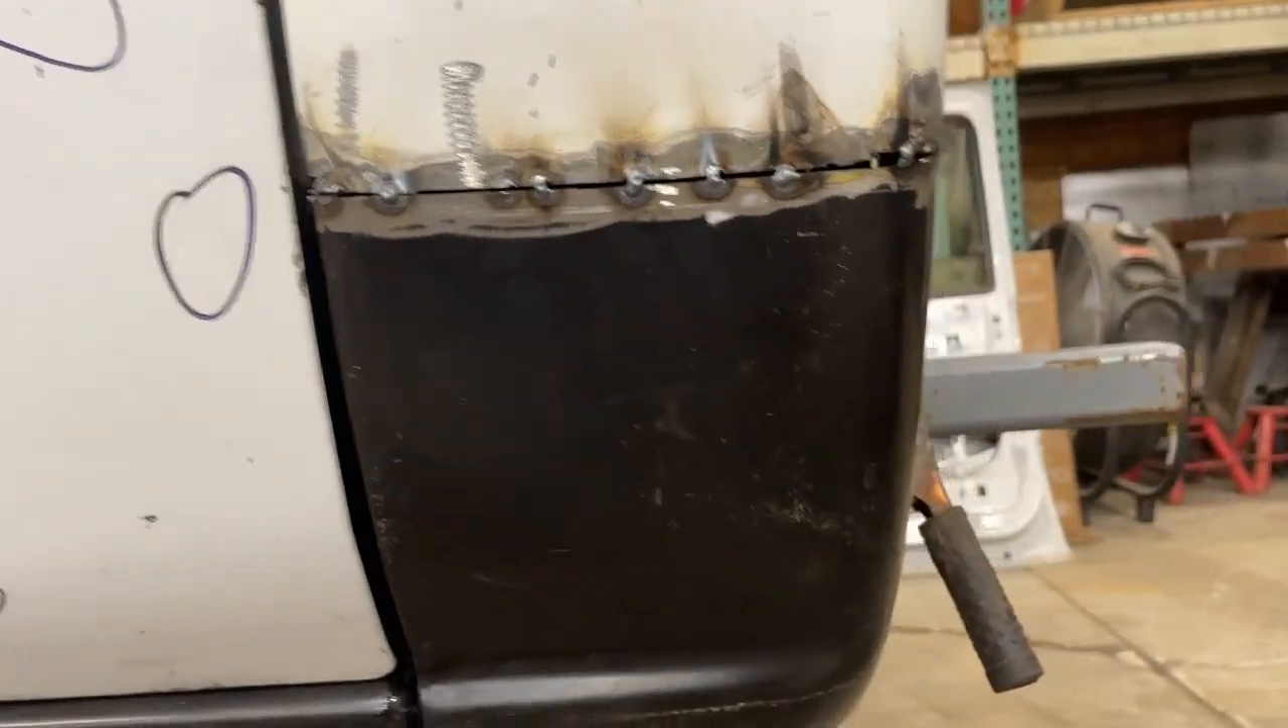I got the cab corner exactly where it needs to be that gap is perfect.